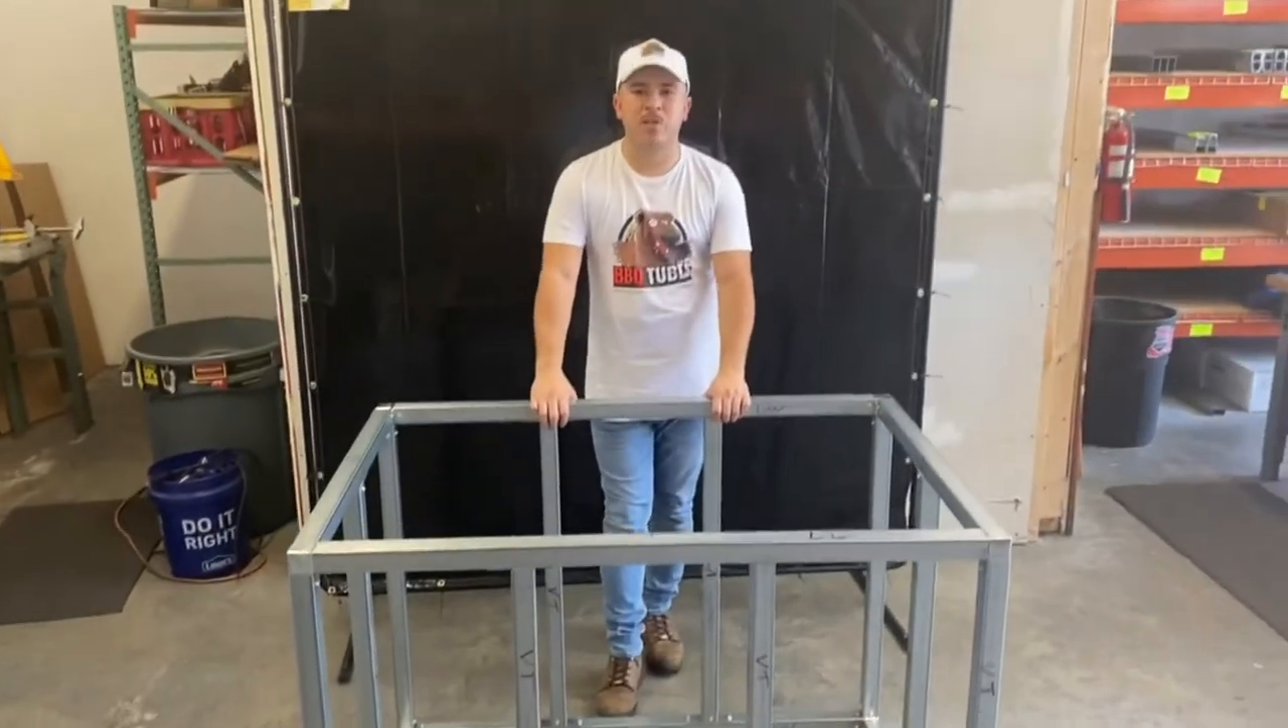So now that everything's screwed in, that completes assembly of our four -foot module.